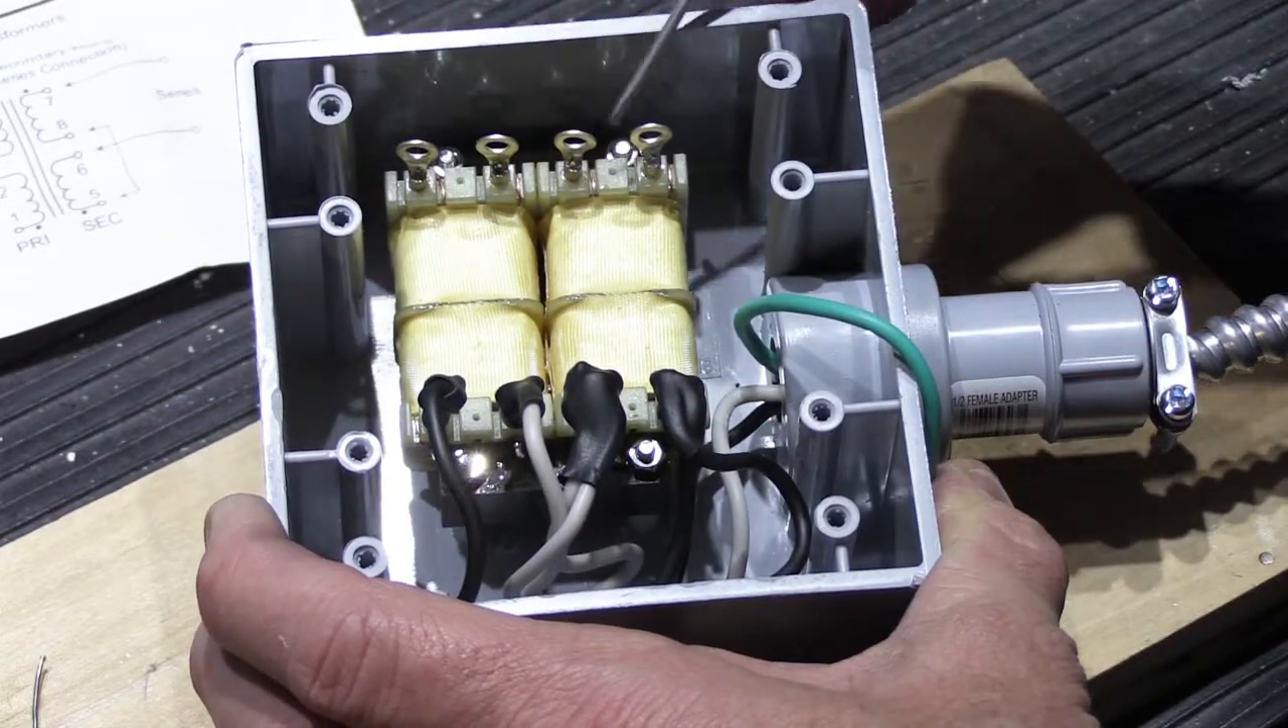And I put heat shrink tubing on all of those connections. So all of the high voltage connections on this side are in place and they're all covered.